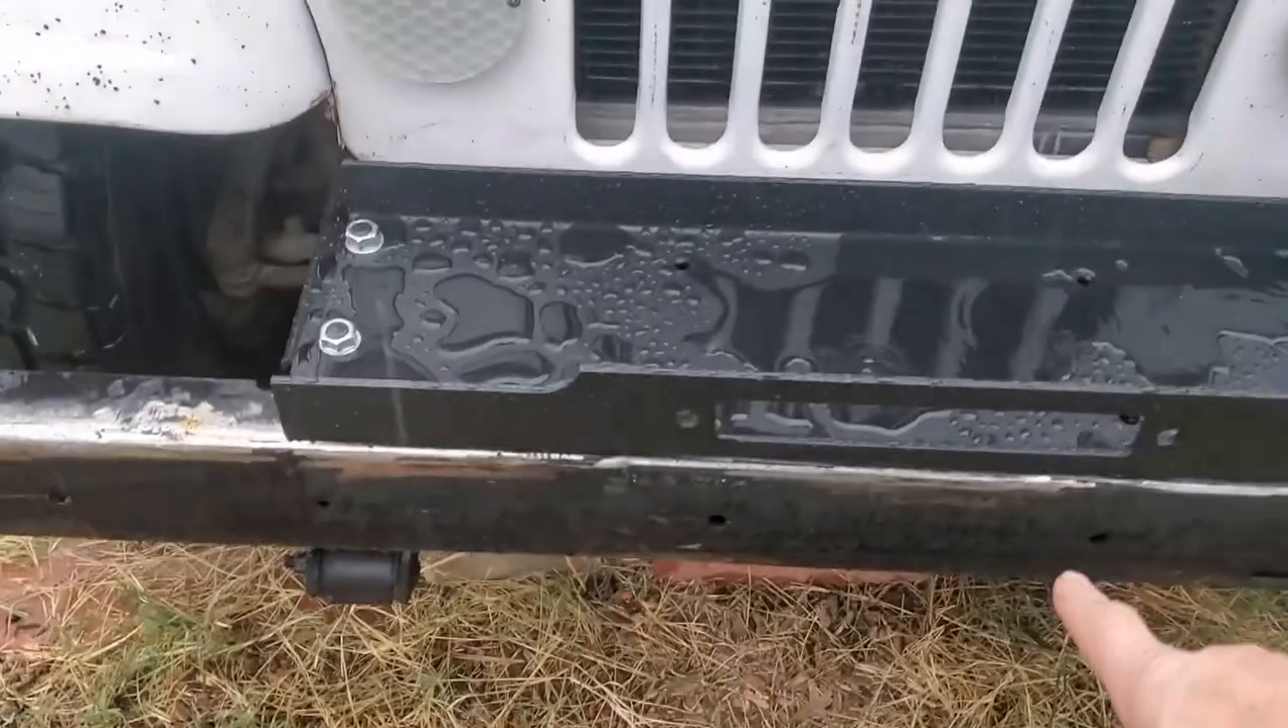I did get the winch plate finished, and I got it set up and mounted and tightened down.